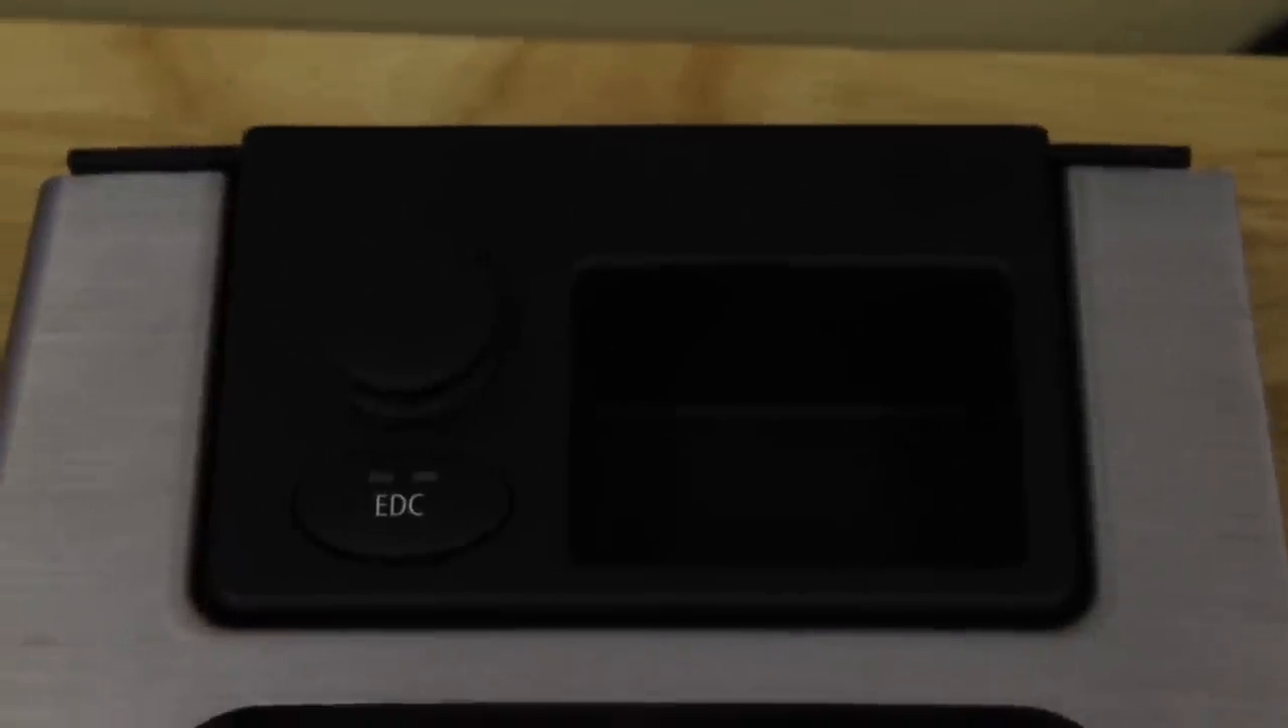Here's the center console cleaned up a little bit with the EDC panel in place, it just installs from the back using the four screws we took out with the ashtray and fits in there like that, ready to be plugged into the EDC switch.